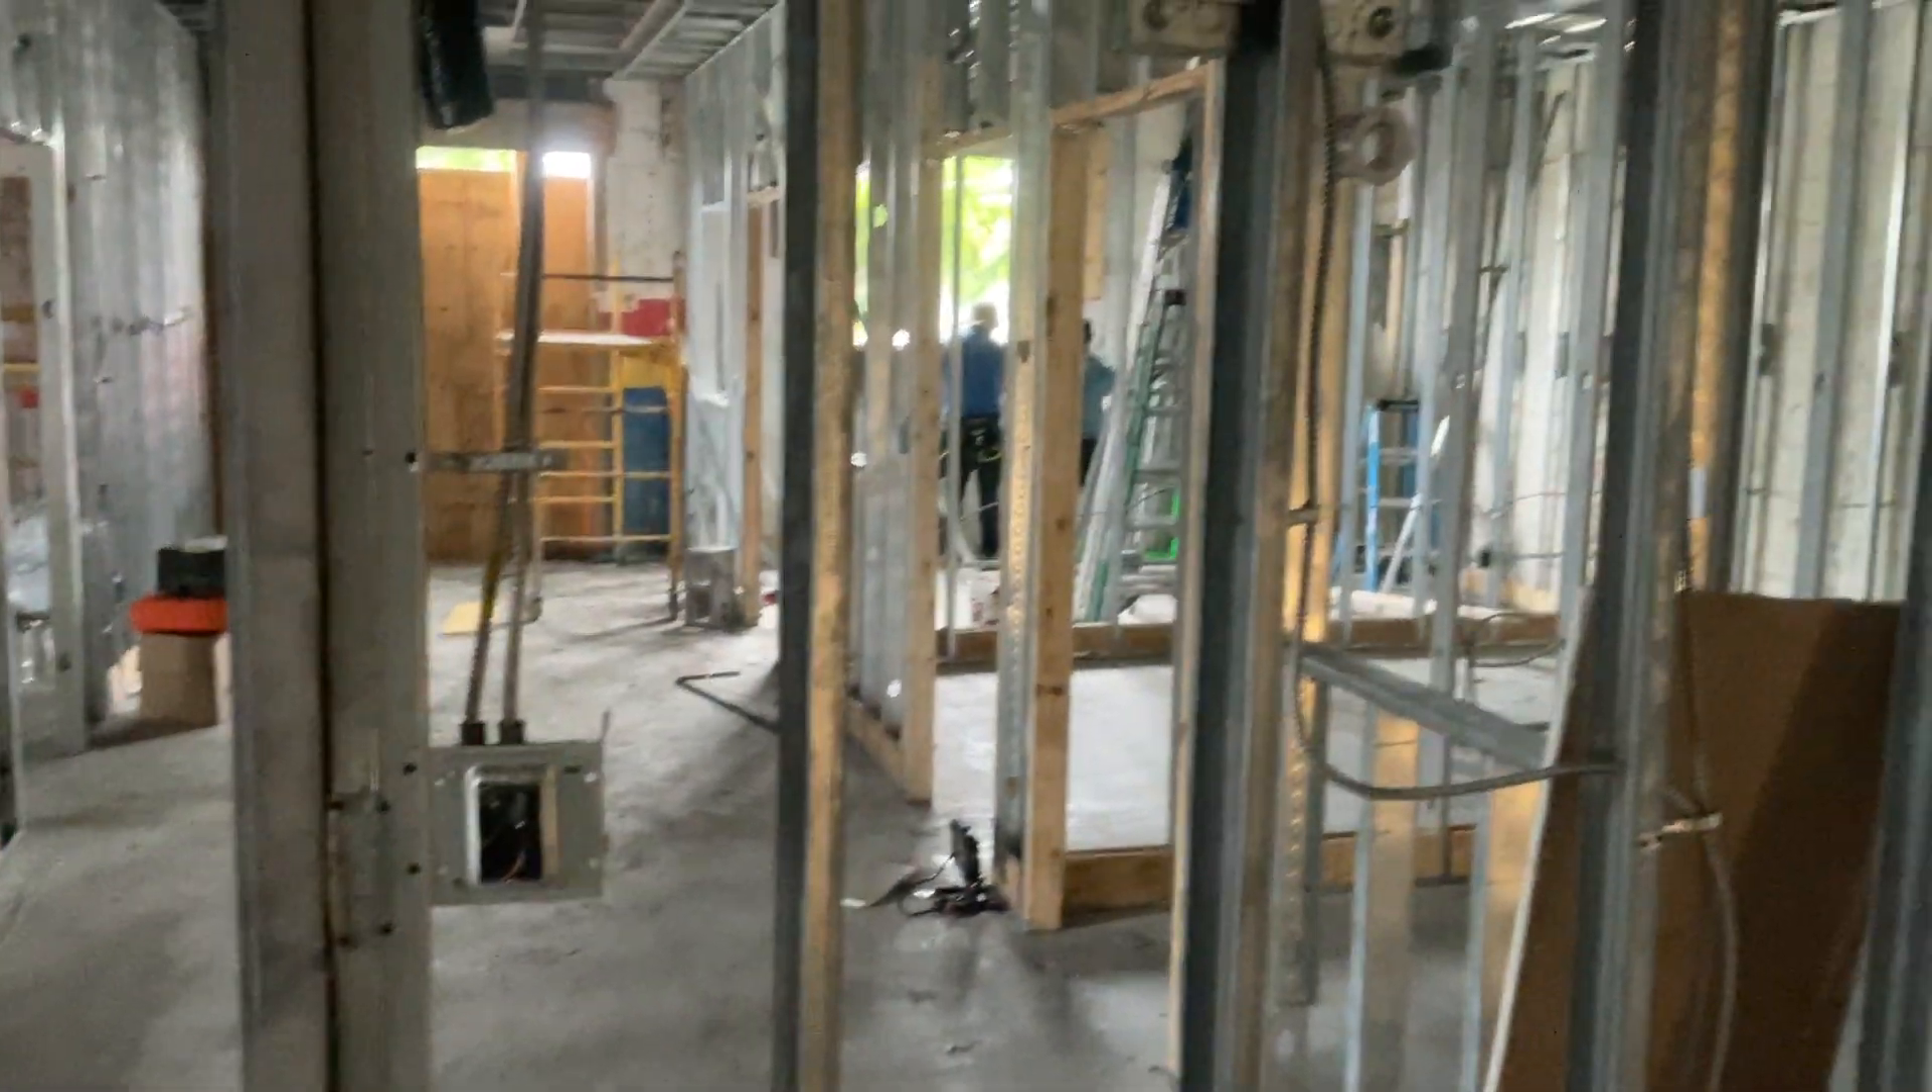This is Moya's office. You can see we have all the framing here.